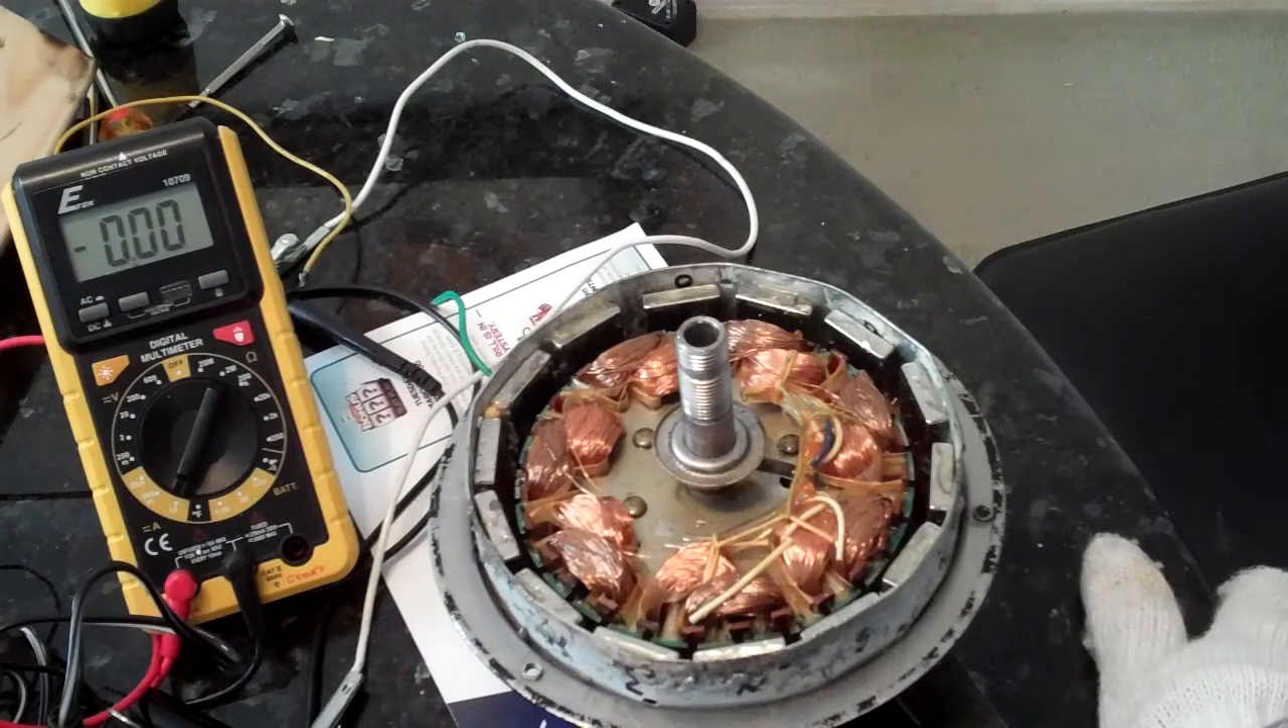Of course, I have a cover. I haven't put that on yet. But thanks for watching.